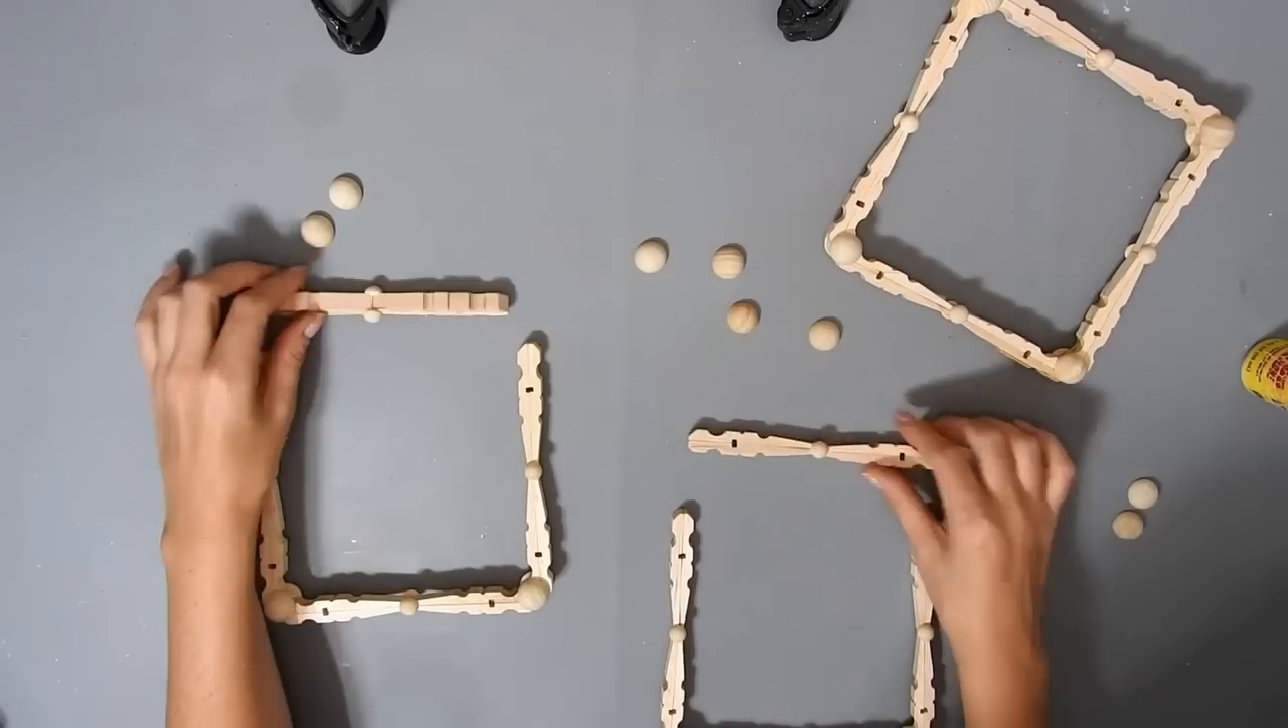So I made another two squares but I didn't put one side on.